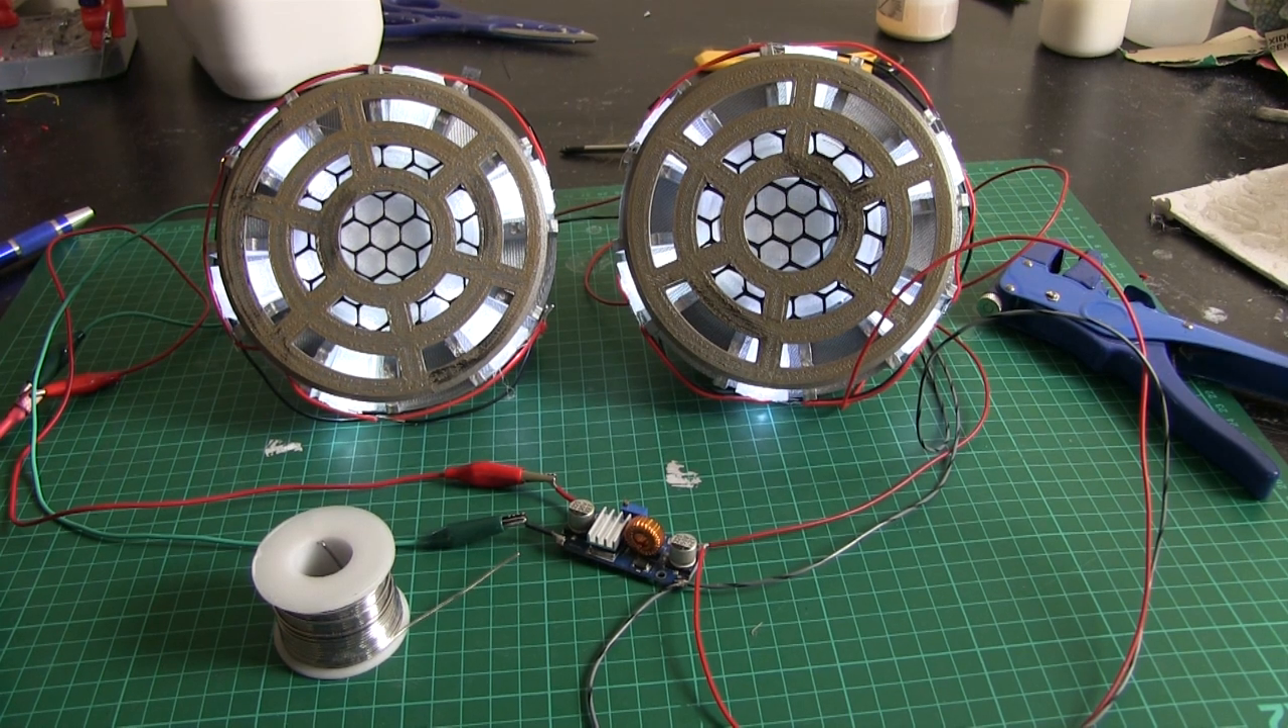I've wired up the knee repulsors there to a little power regulator.